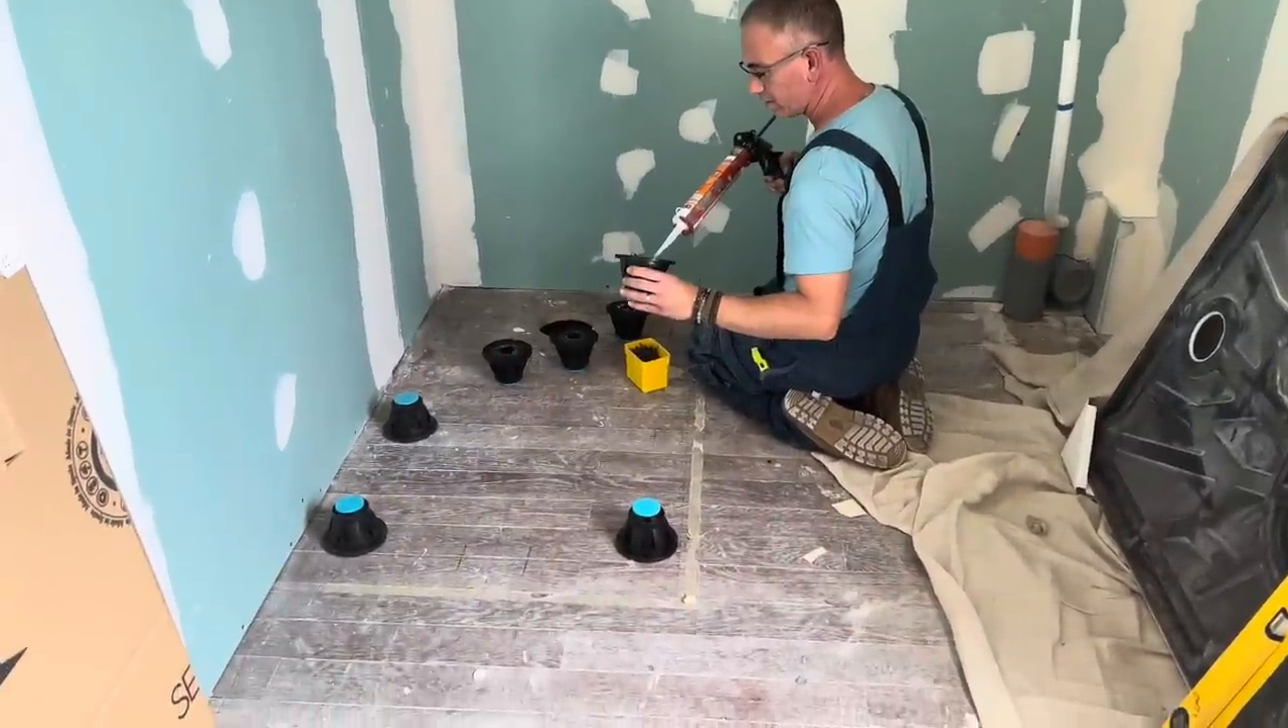I'm busy putting on the stands for the shower, the stabilizing footings.